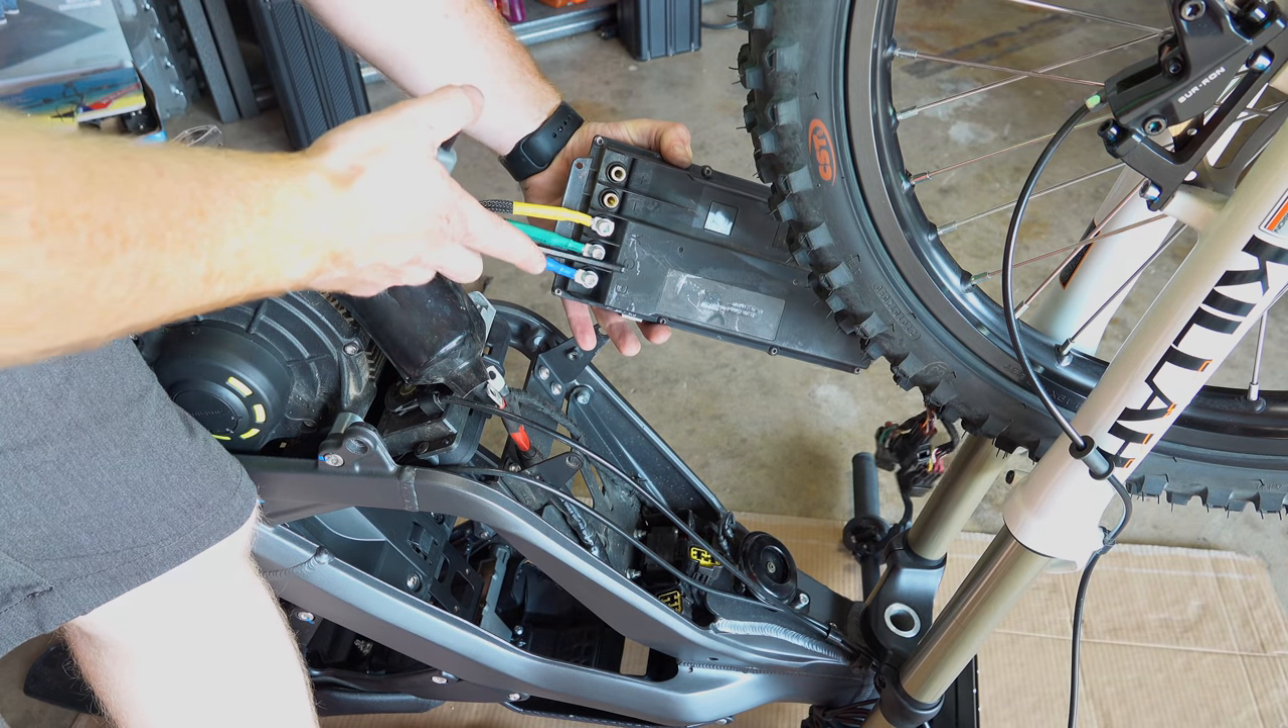All right, well, now that's done, all we have left is just to pull these last three motor leads. And they are marked yellow, green, blue.